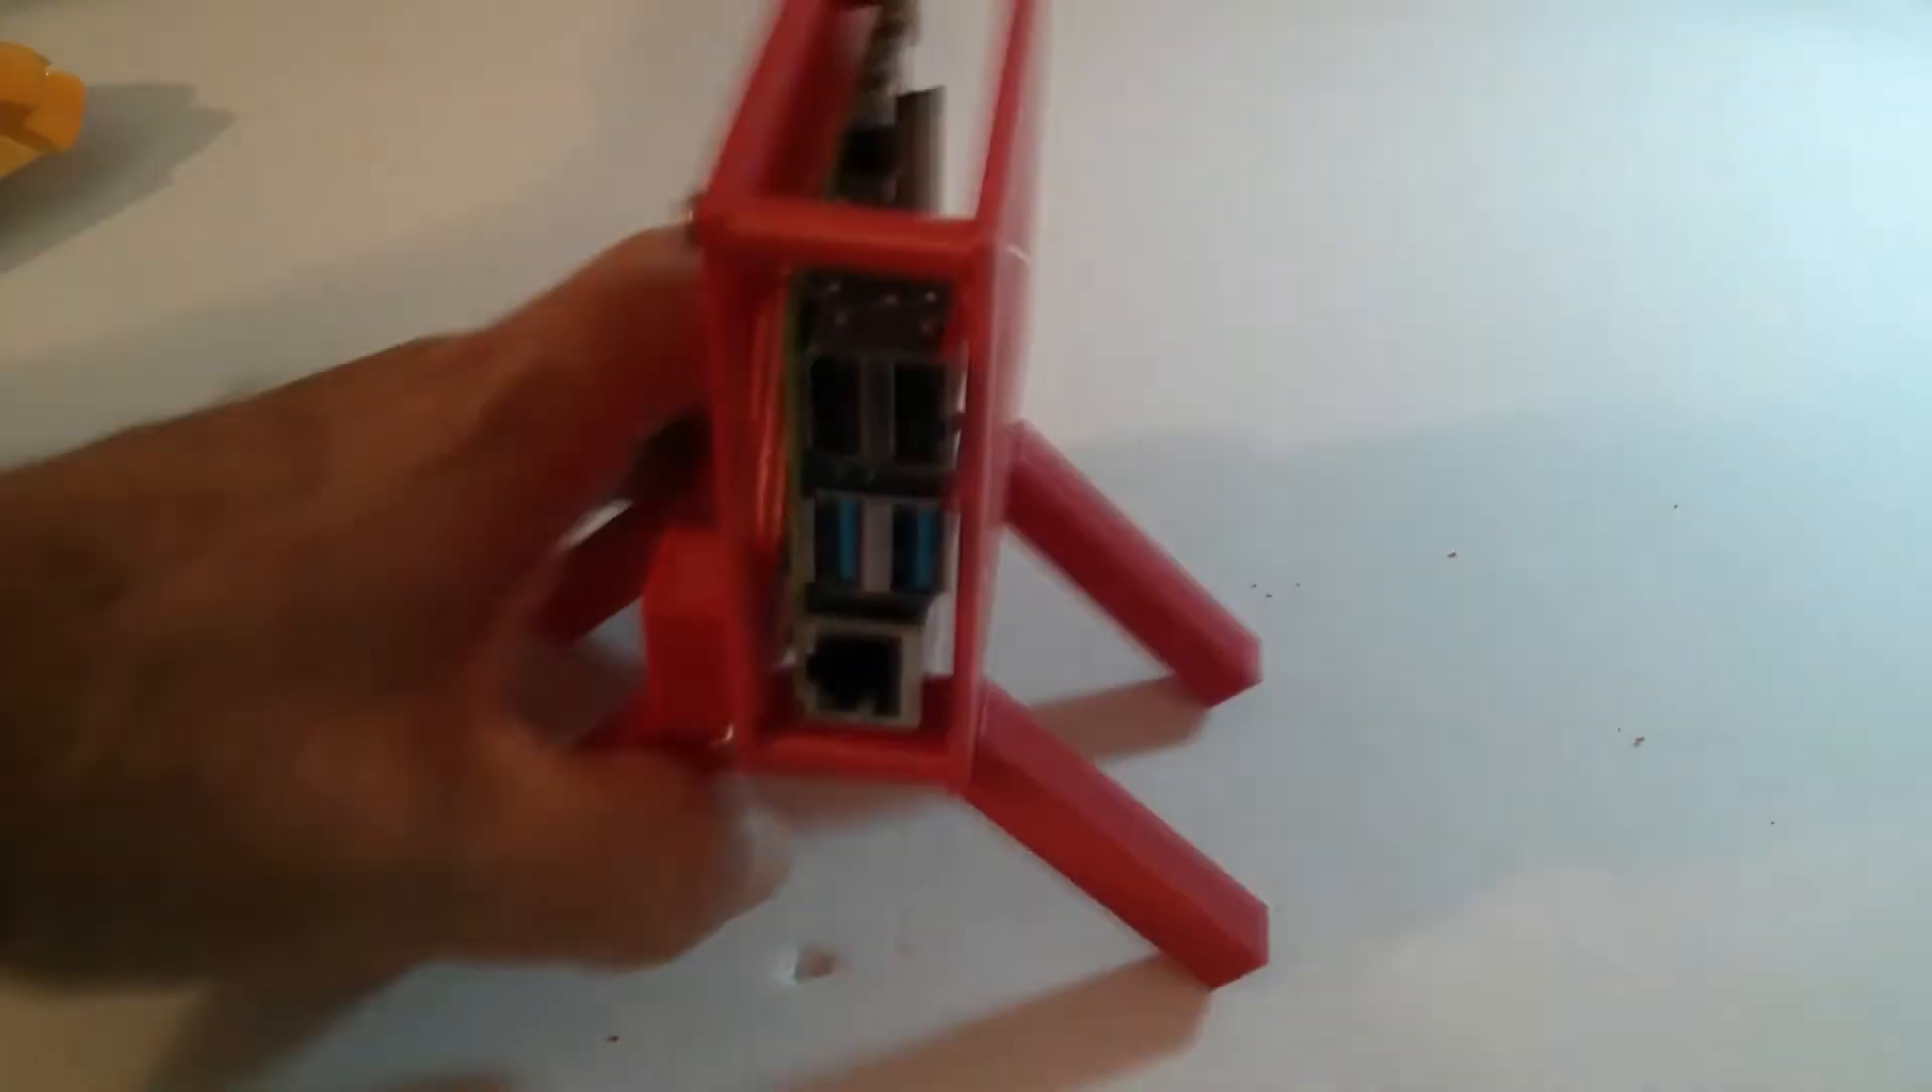Then the case legs just slide right into these slots and you've got the finished case here.